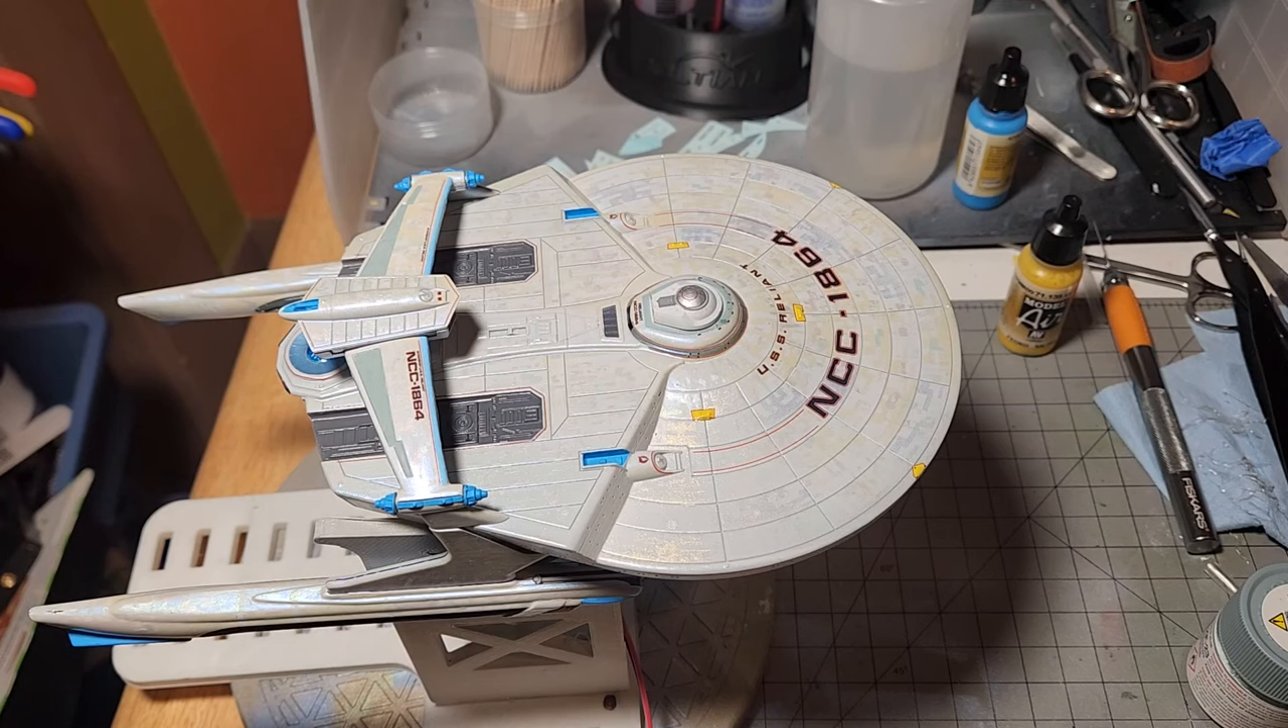I've got most of the decals on.